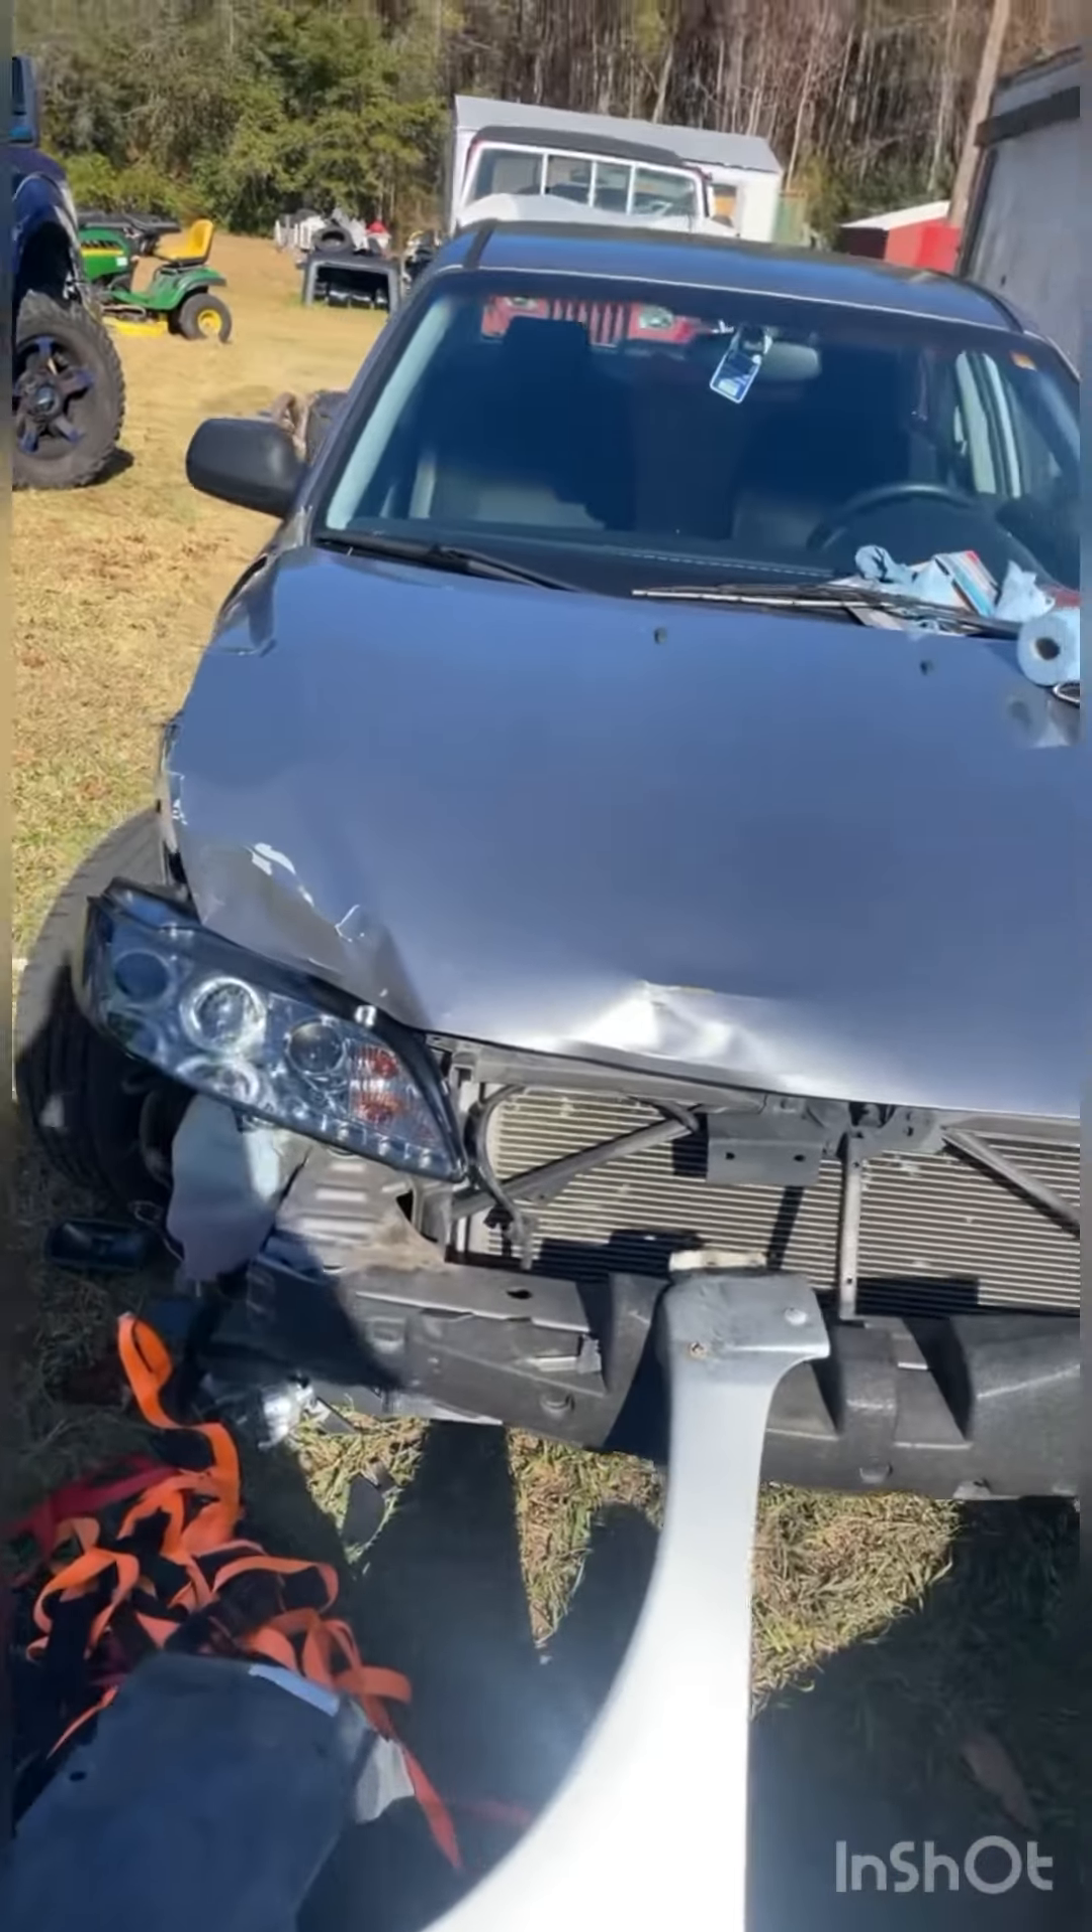These are the headlights as you can tell that one's hanging a little out there and down.